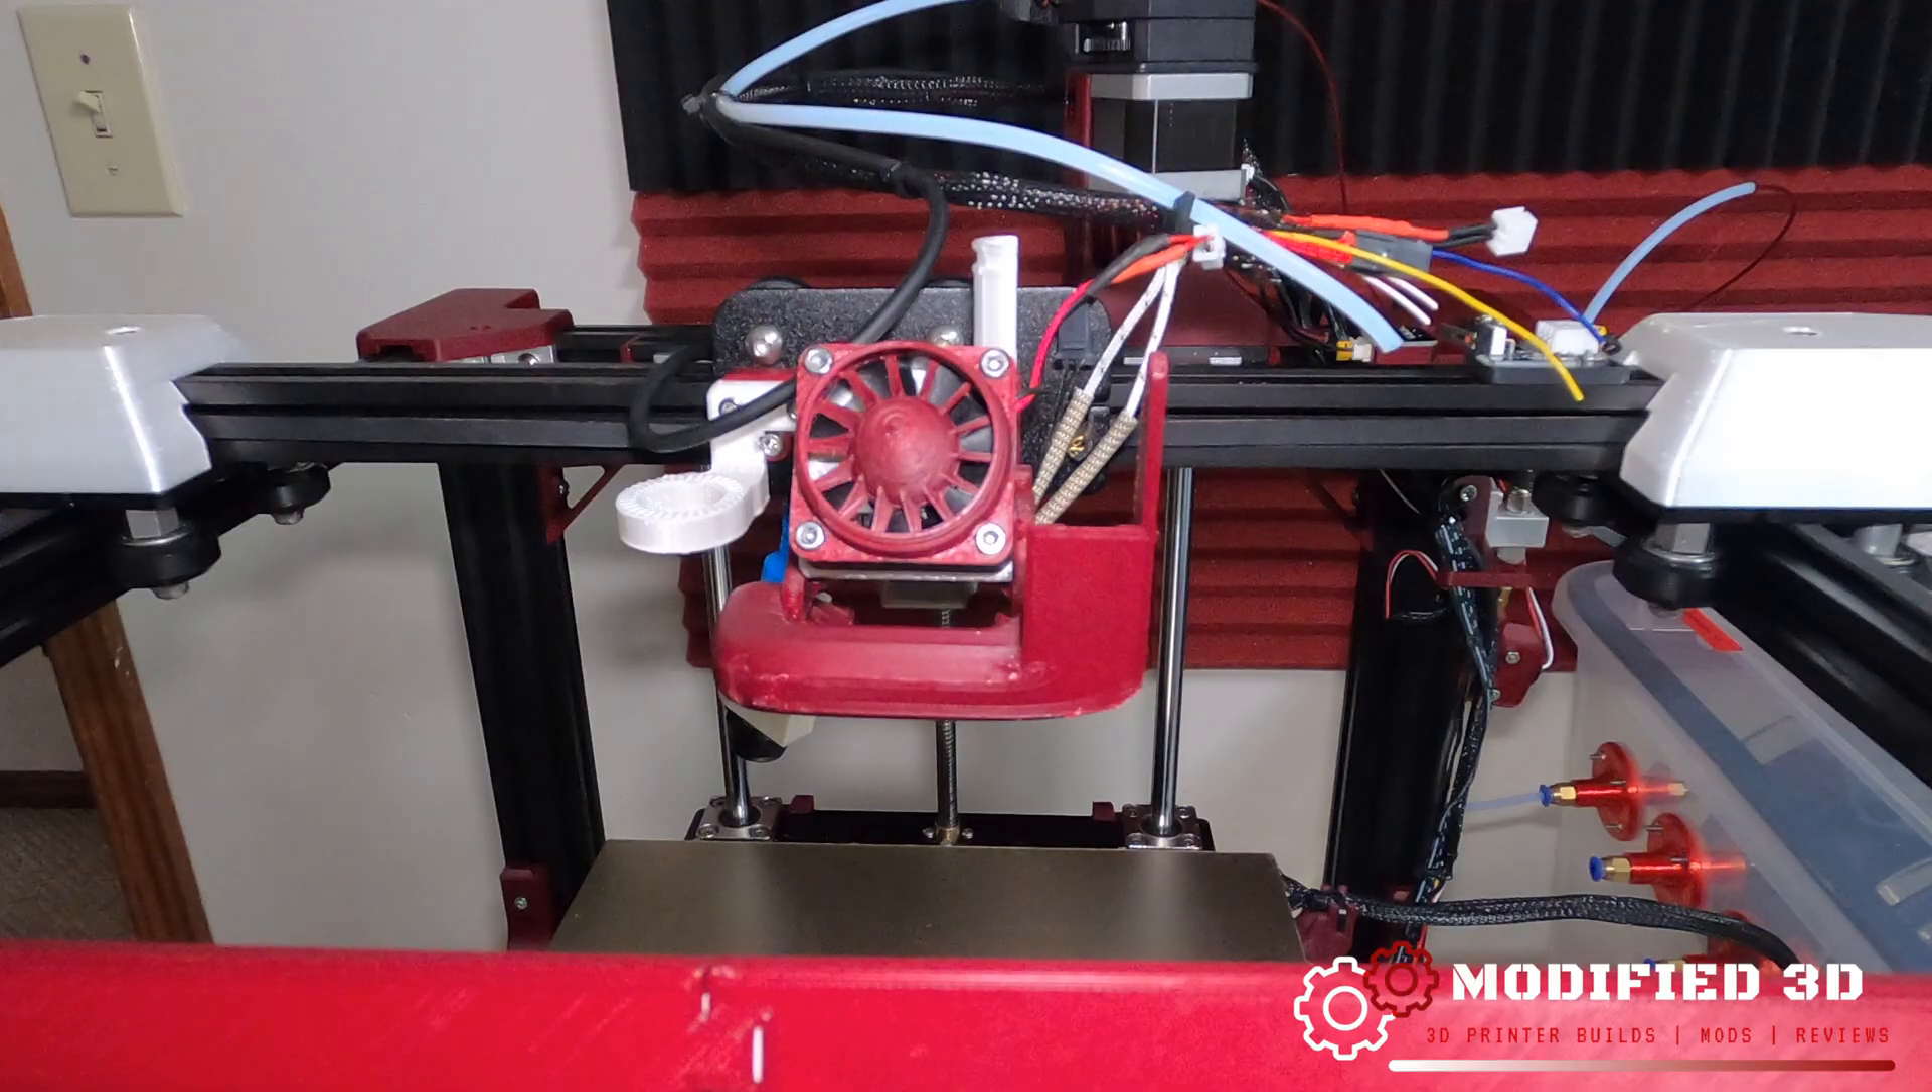And we can go ahead and swap this over to the Hero Me Gen 5. So we got our fan in place.